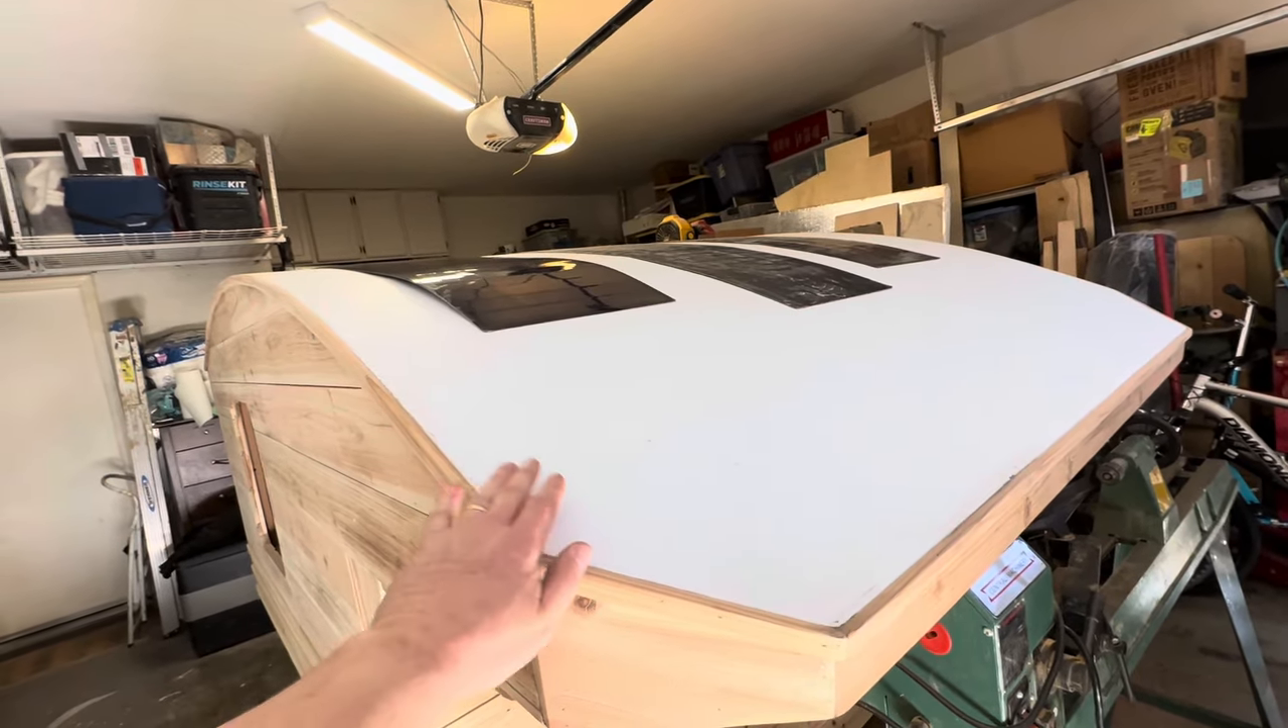I've got a nice piece of trim that trims out all these areas and gives a nice solid uh clean transition between the fiberglass roof and the rest of the wood body.